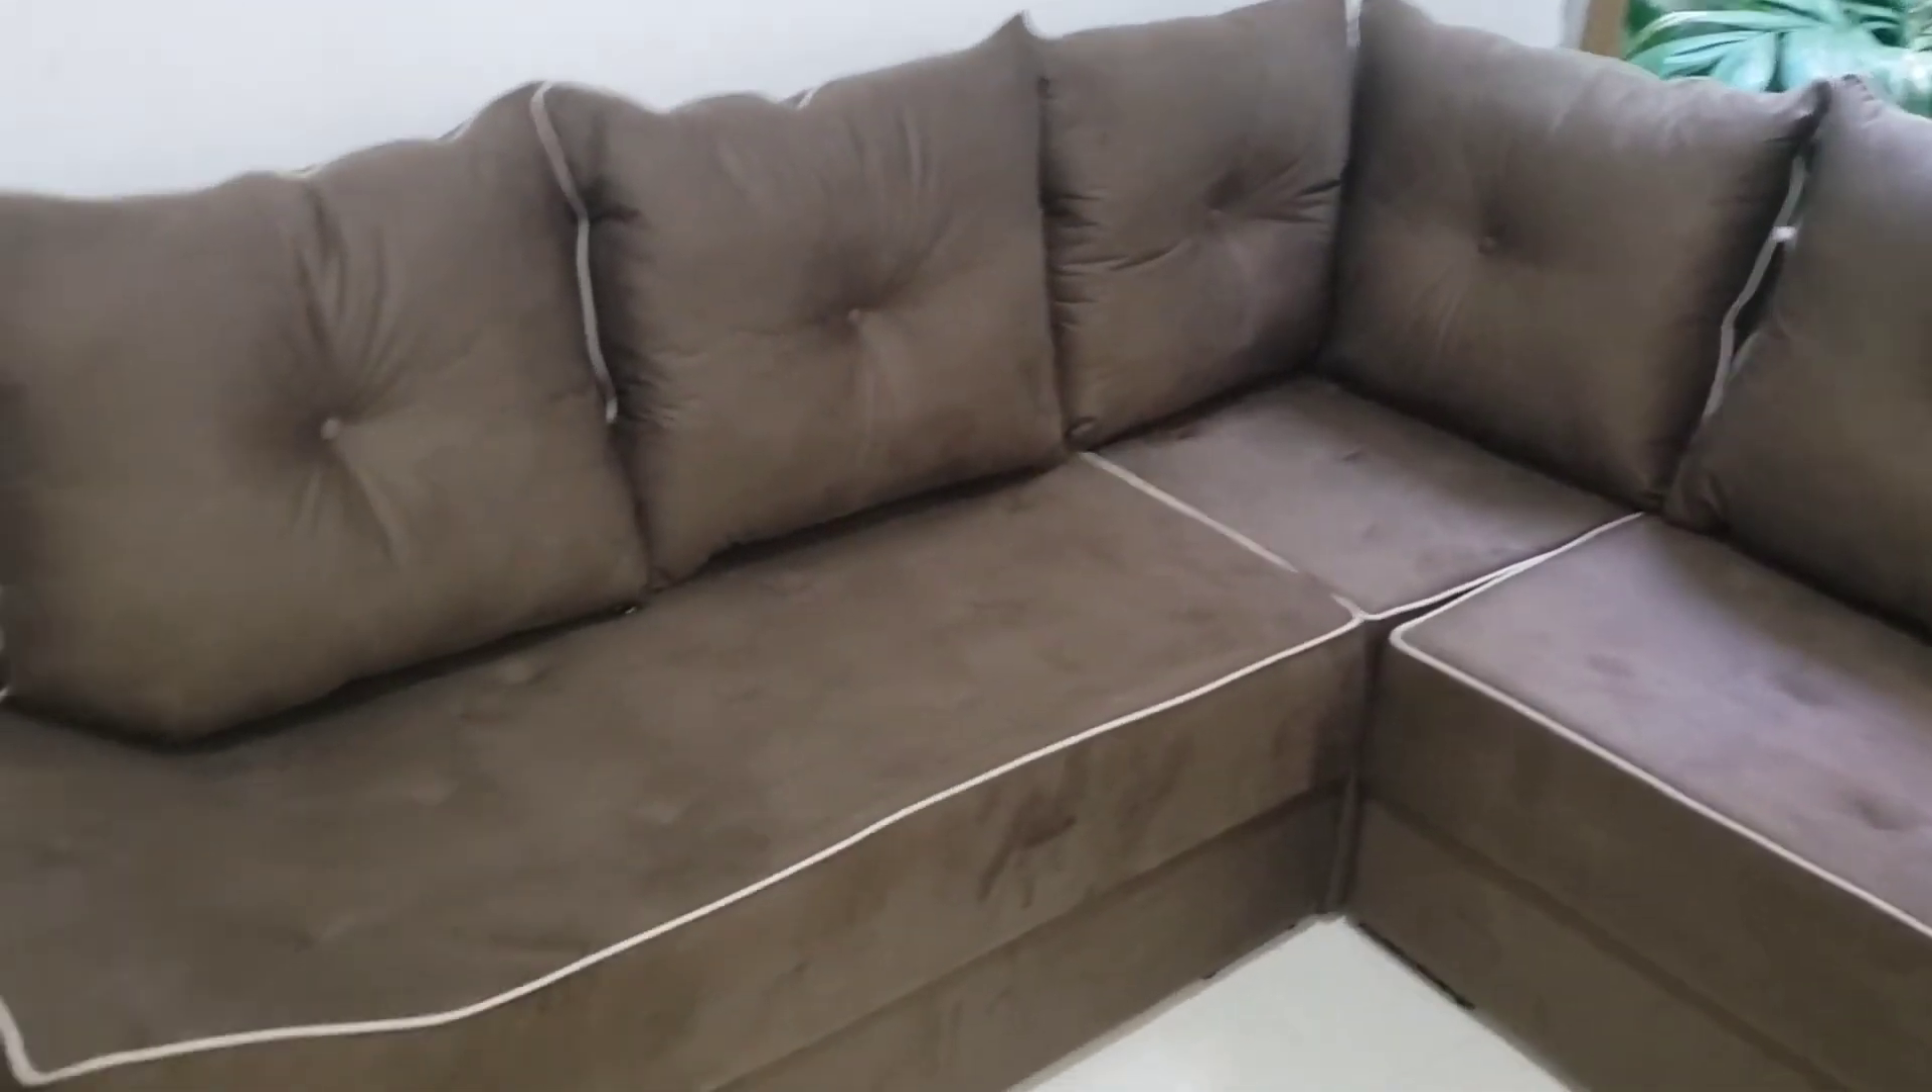O sofá já tá prontinho ó todo montadinho já coloquei as almofadas.